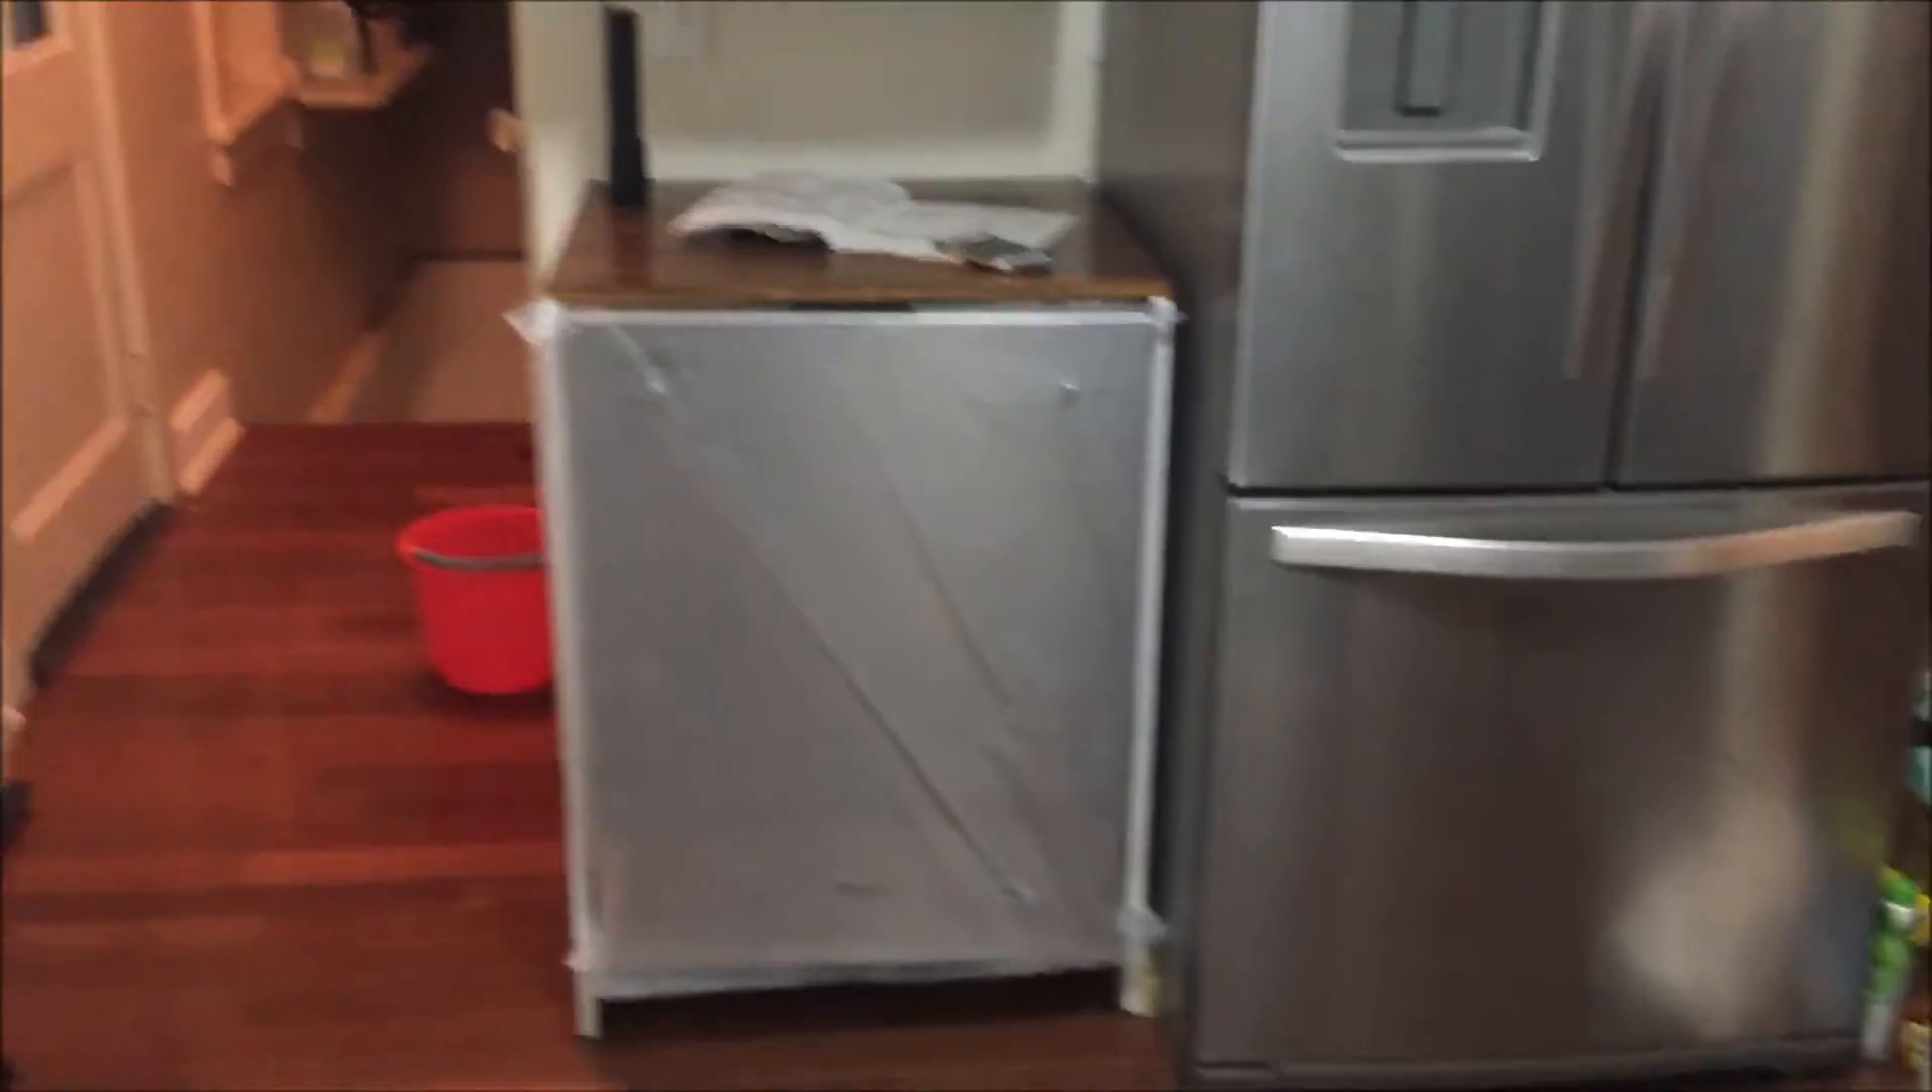Okay guys, so the dishwasher is in. I'm actually very excited the fact that it fits.